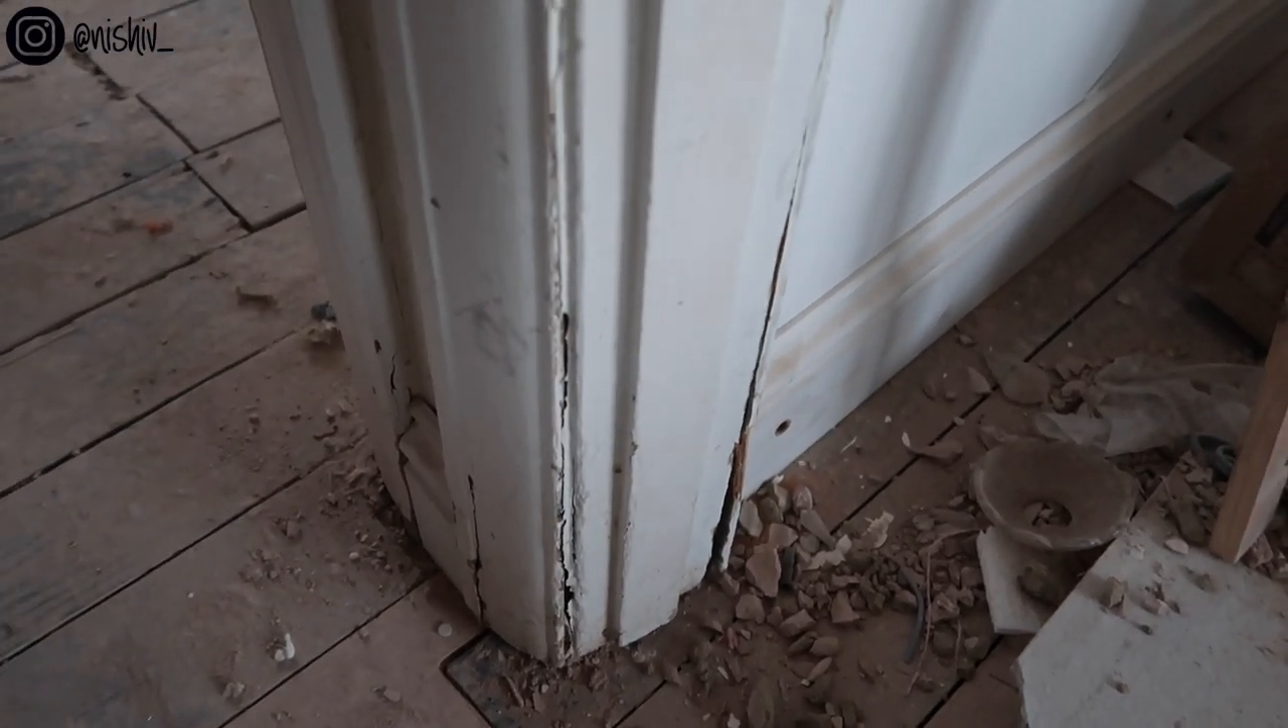This is what I mean by the architraves there's like really big gaps here.